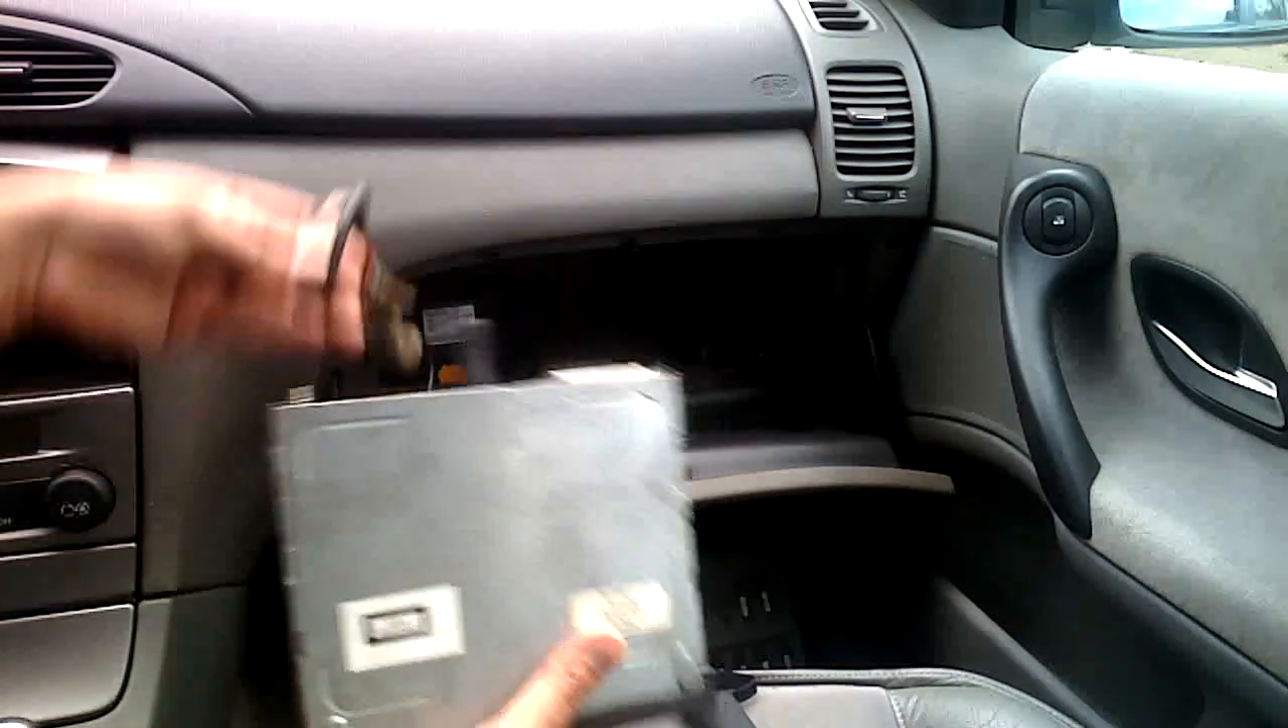Nie wsadzam jeszcze schowka, nie montuję tego na stałe.